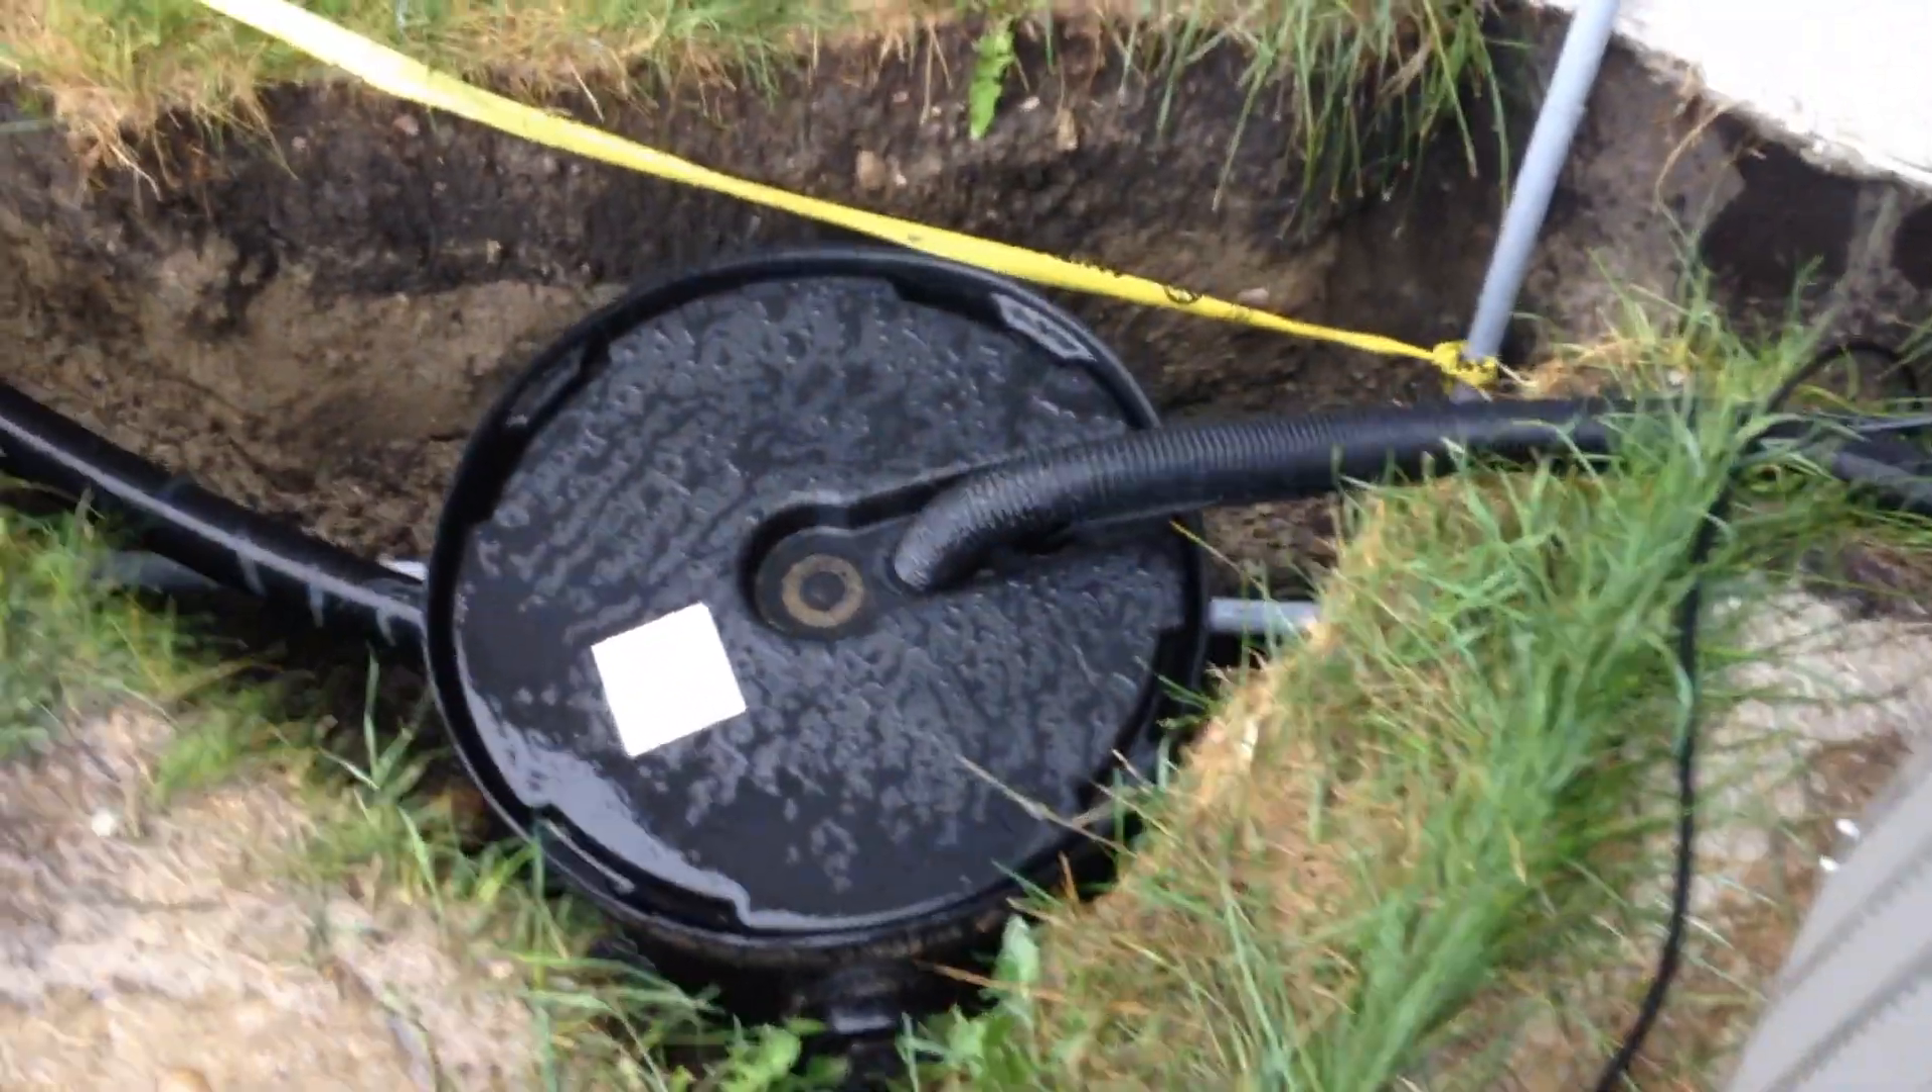The sump basin is installed with the new two inch line that feeds into it.